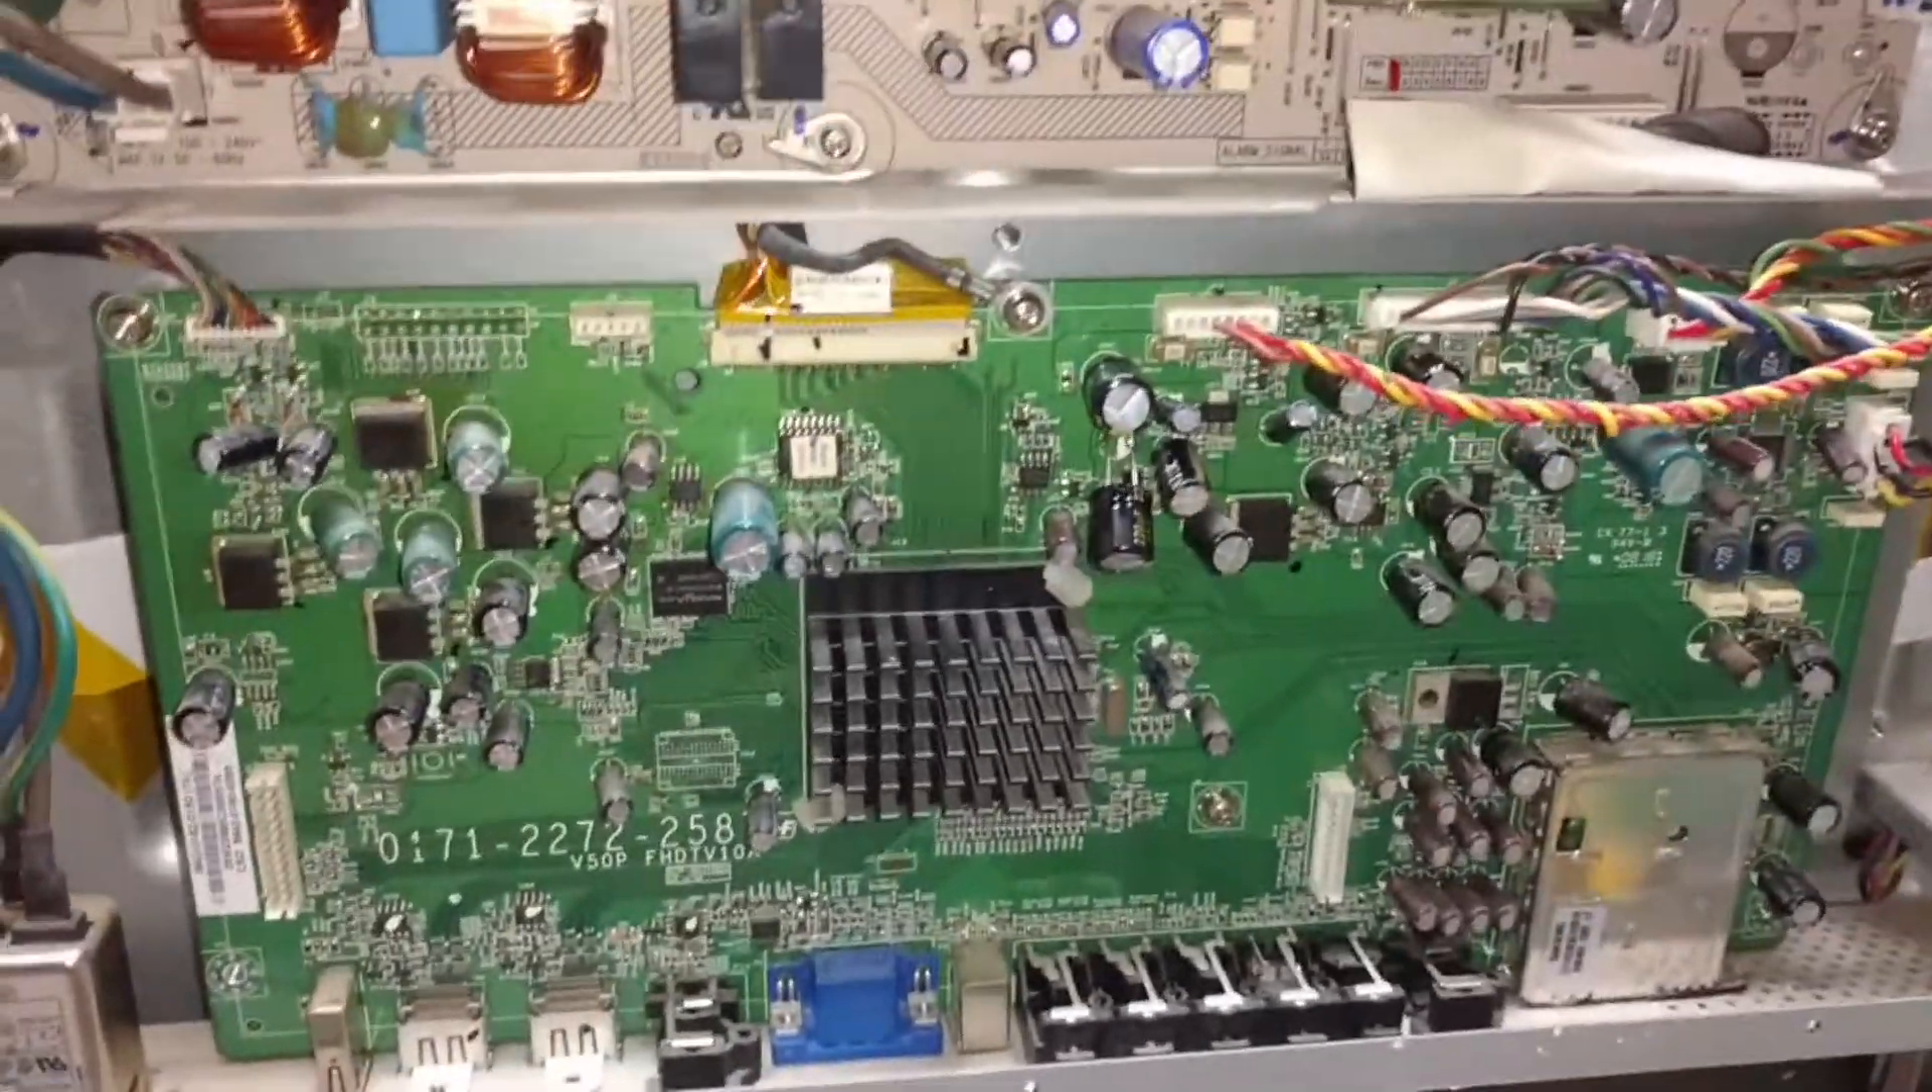The main board is installed for testing.